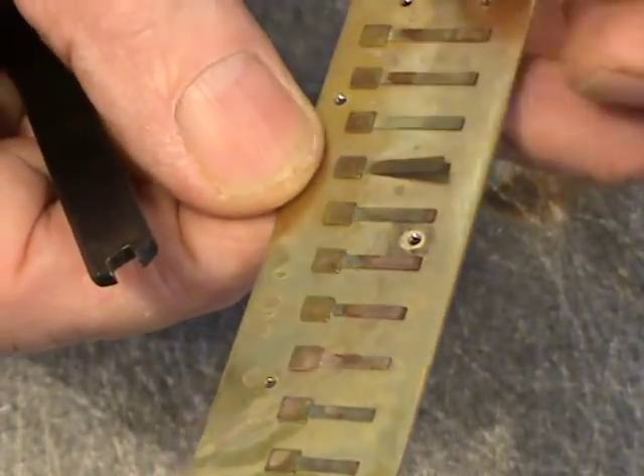You can probably see this this reed here is broken it's sitting up a long way off the plate.